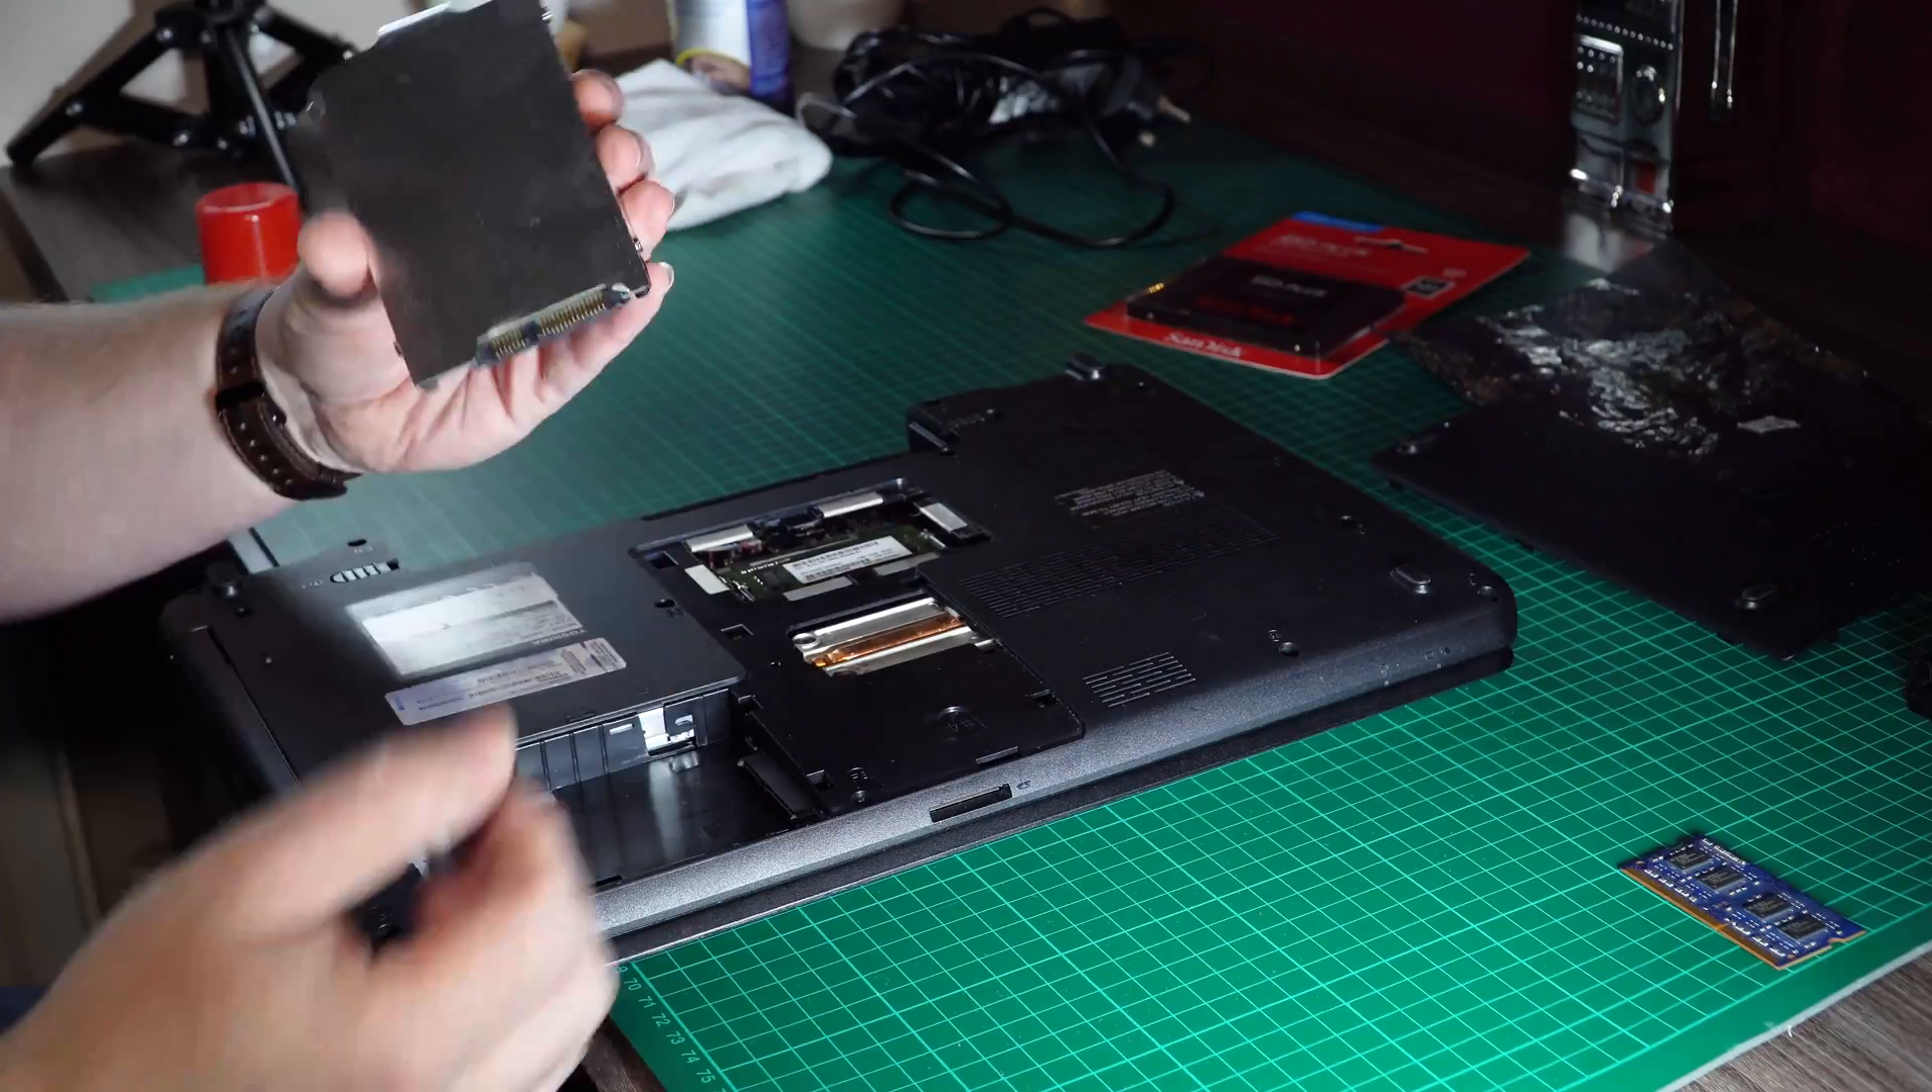That's the hard drive pulled out.